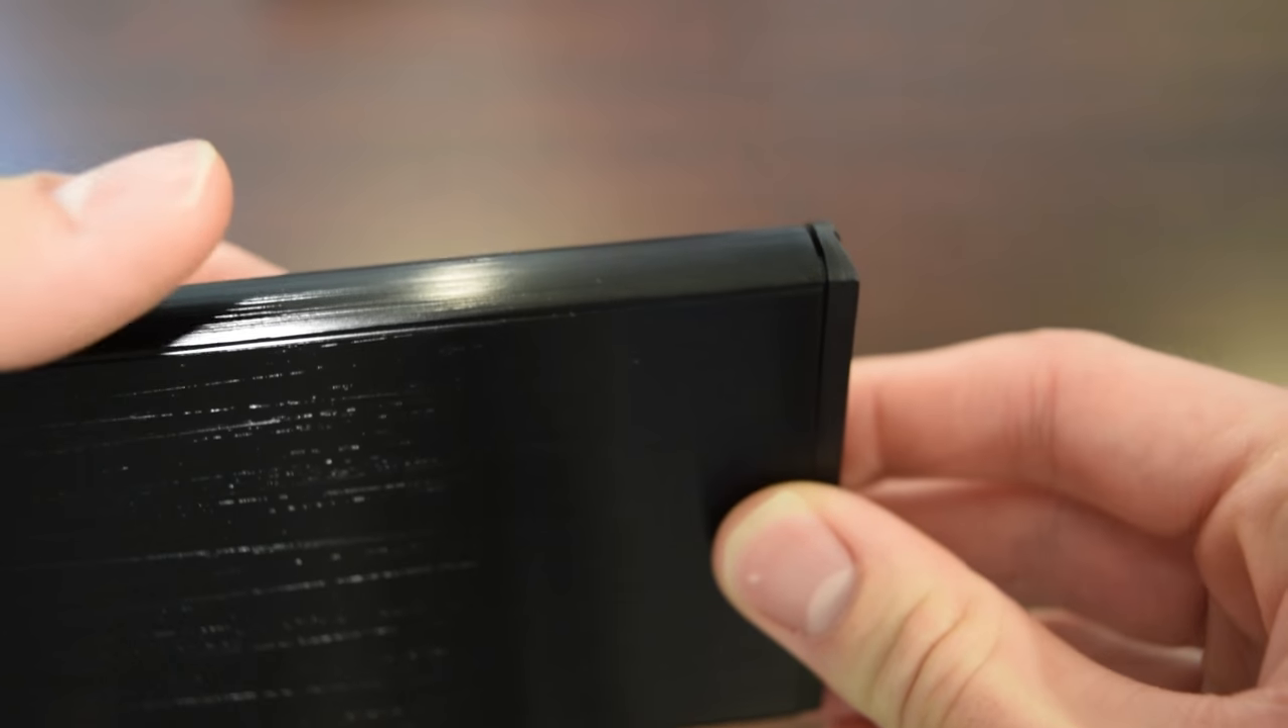And here's a better look at the gap between the front panel and the chassis of the drive enclosure. As you can see, it's not too big, but it is noticeable.